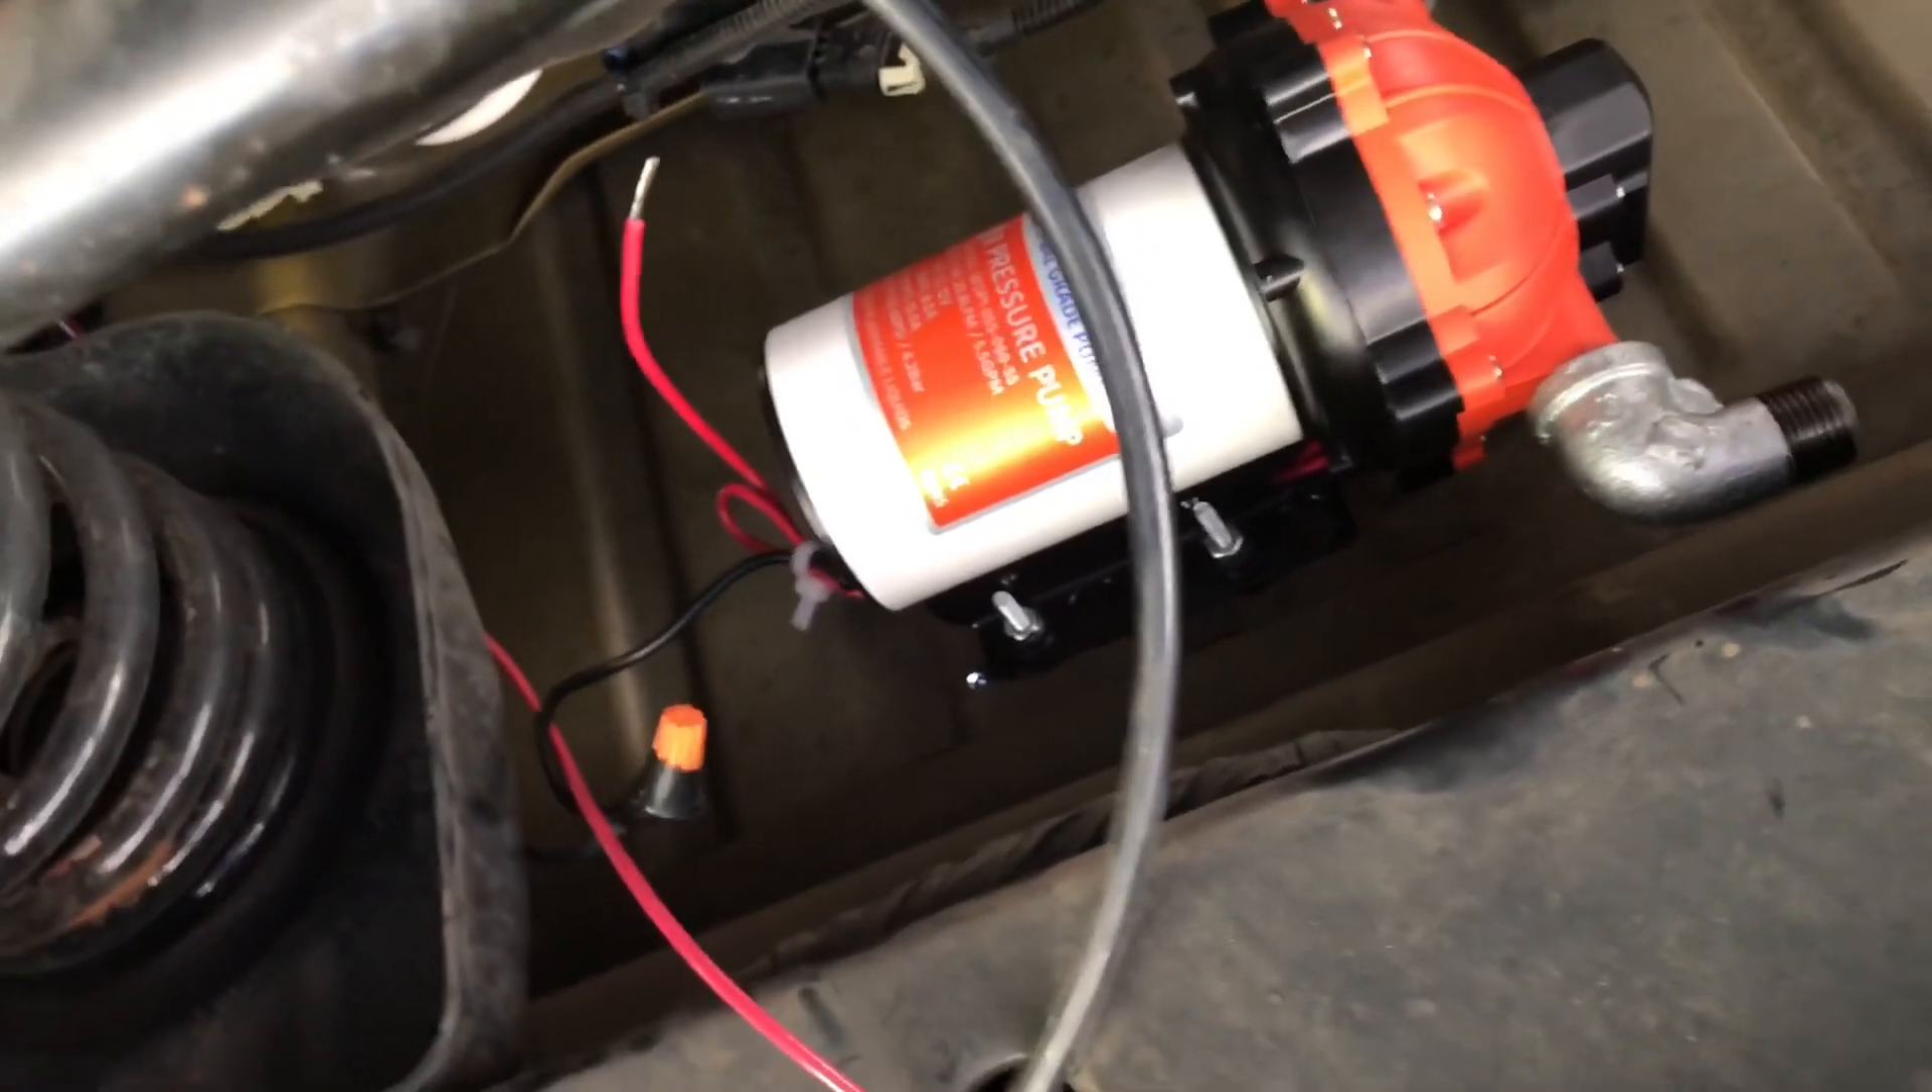So the water pump is up and mounted I've bolted it into the floorboards I'm gonna have to put another probably another washer just to make sure it's securely in place but yeah there's my pump and my connector.